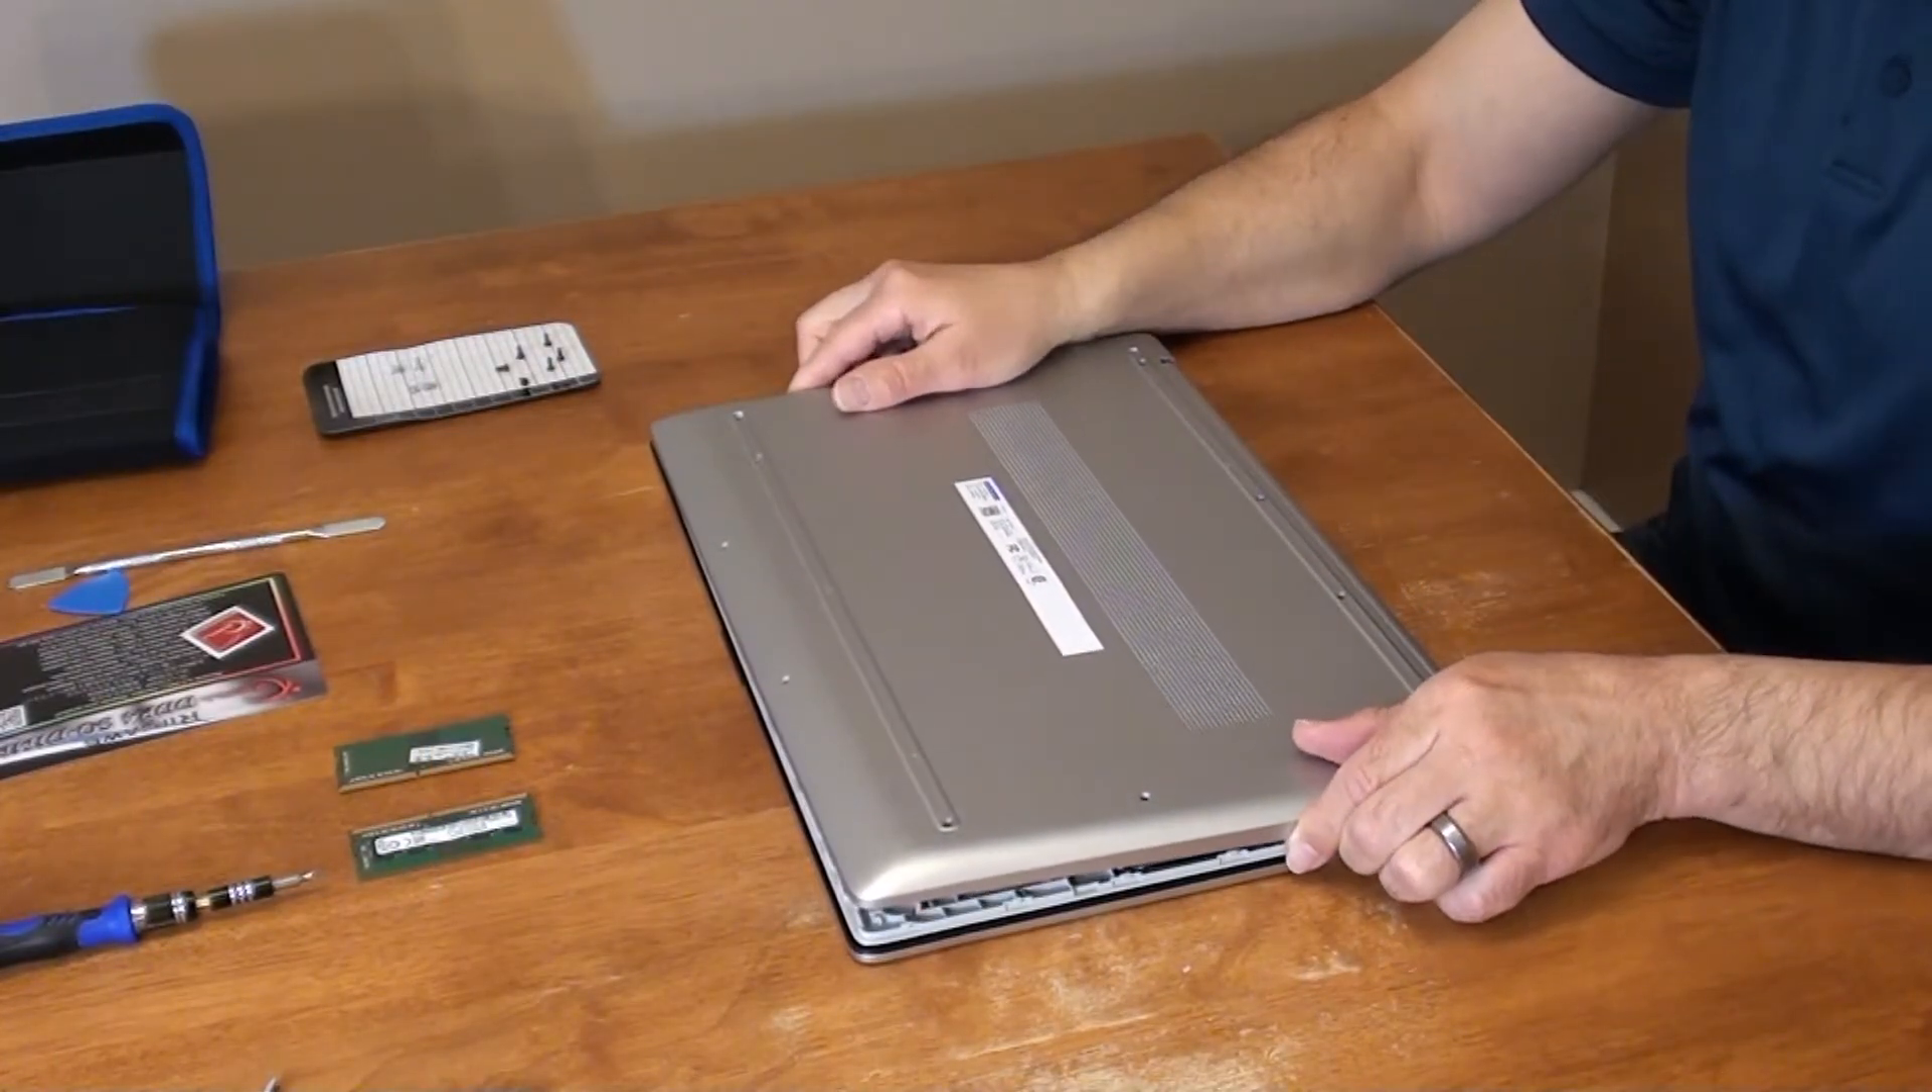So my ram is installed and I just need to pull it back together.